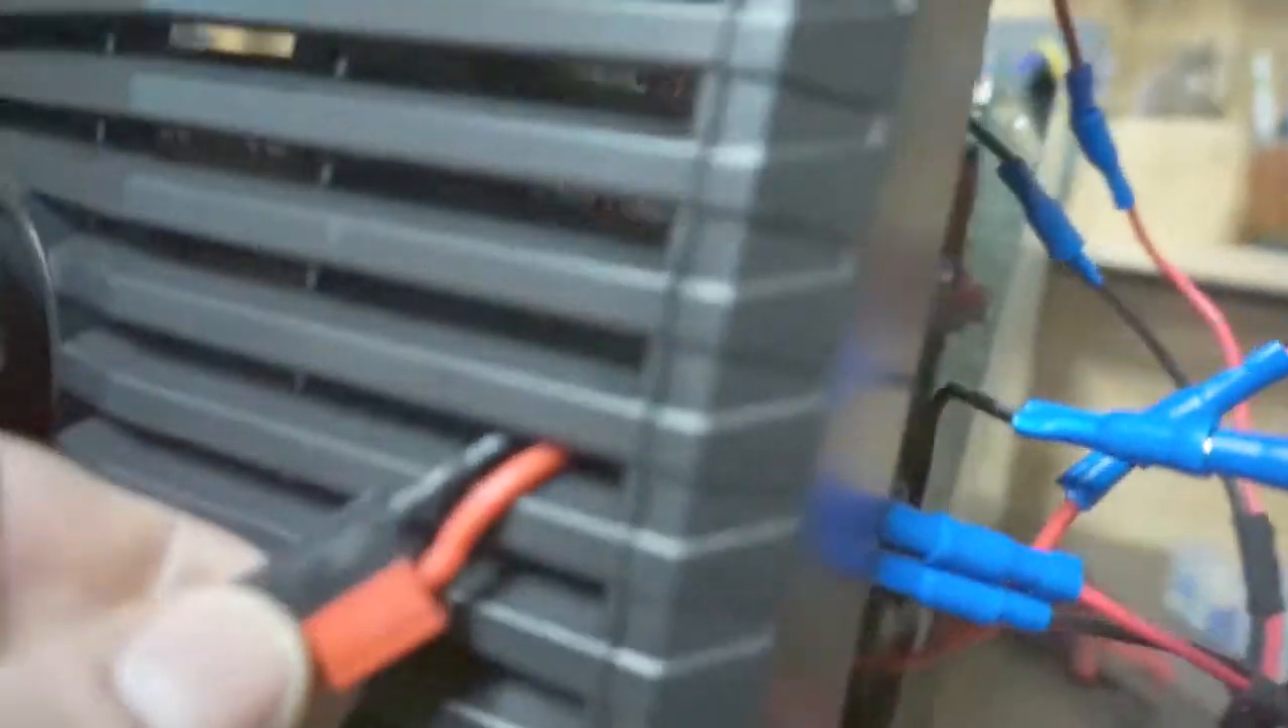So, here I was able to just run that little RC plug through the cooling fan grills.